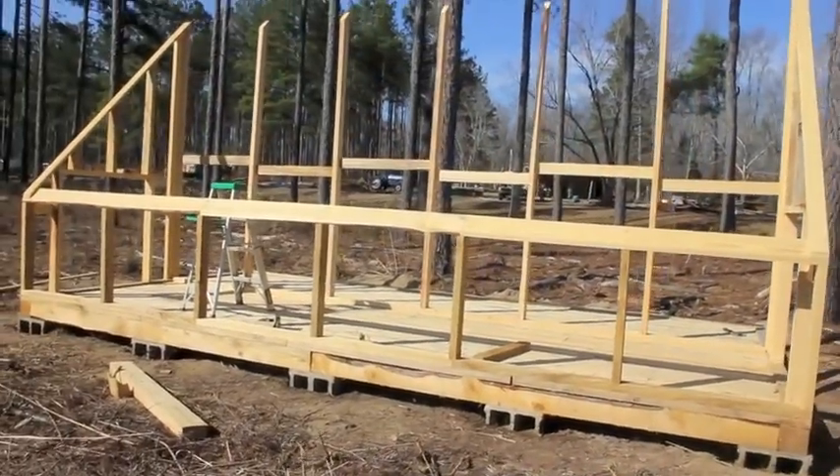The framing is pretty well done. I've got to put a stud wall in the very center so that I'll have two separate chambers for two different stacks of lumber.